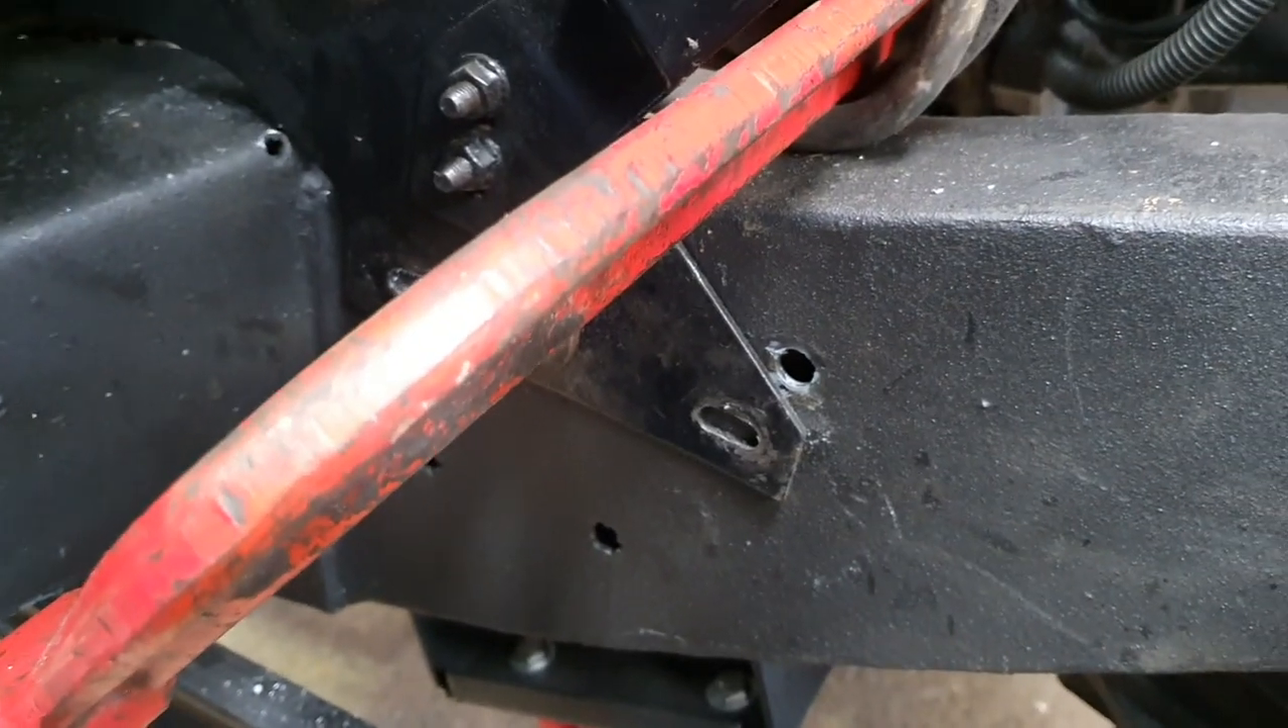If you can just look down there, the holes are slightly in the wrong place to get the bracket to line up where we need it to line up to.